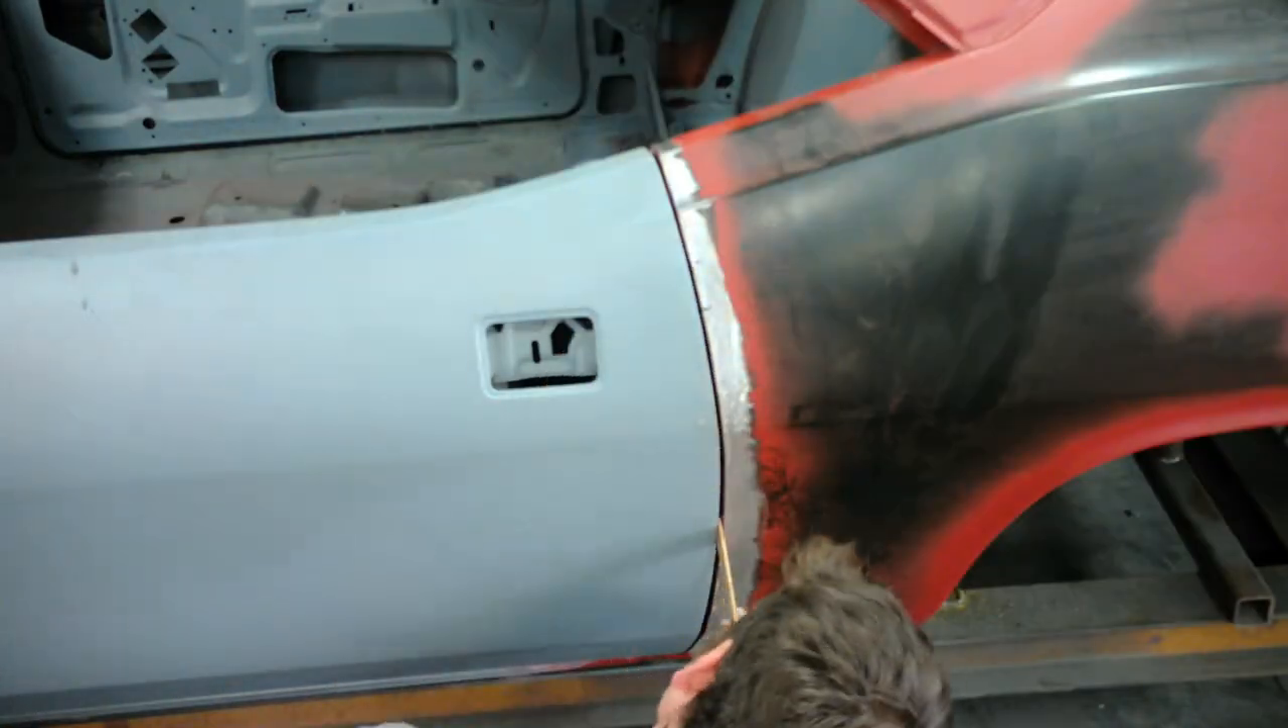This uh door gap to quarter gap really came out really good and then it was profiled really straight too.